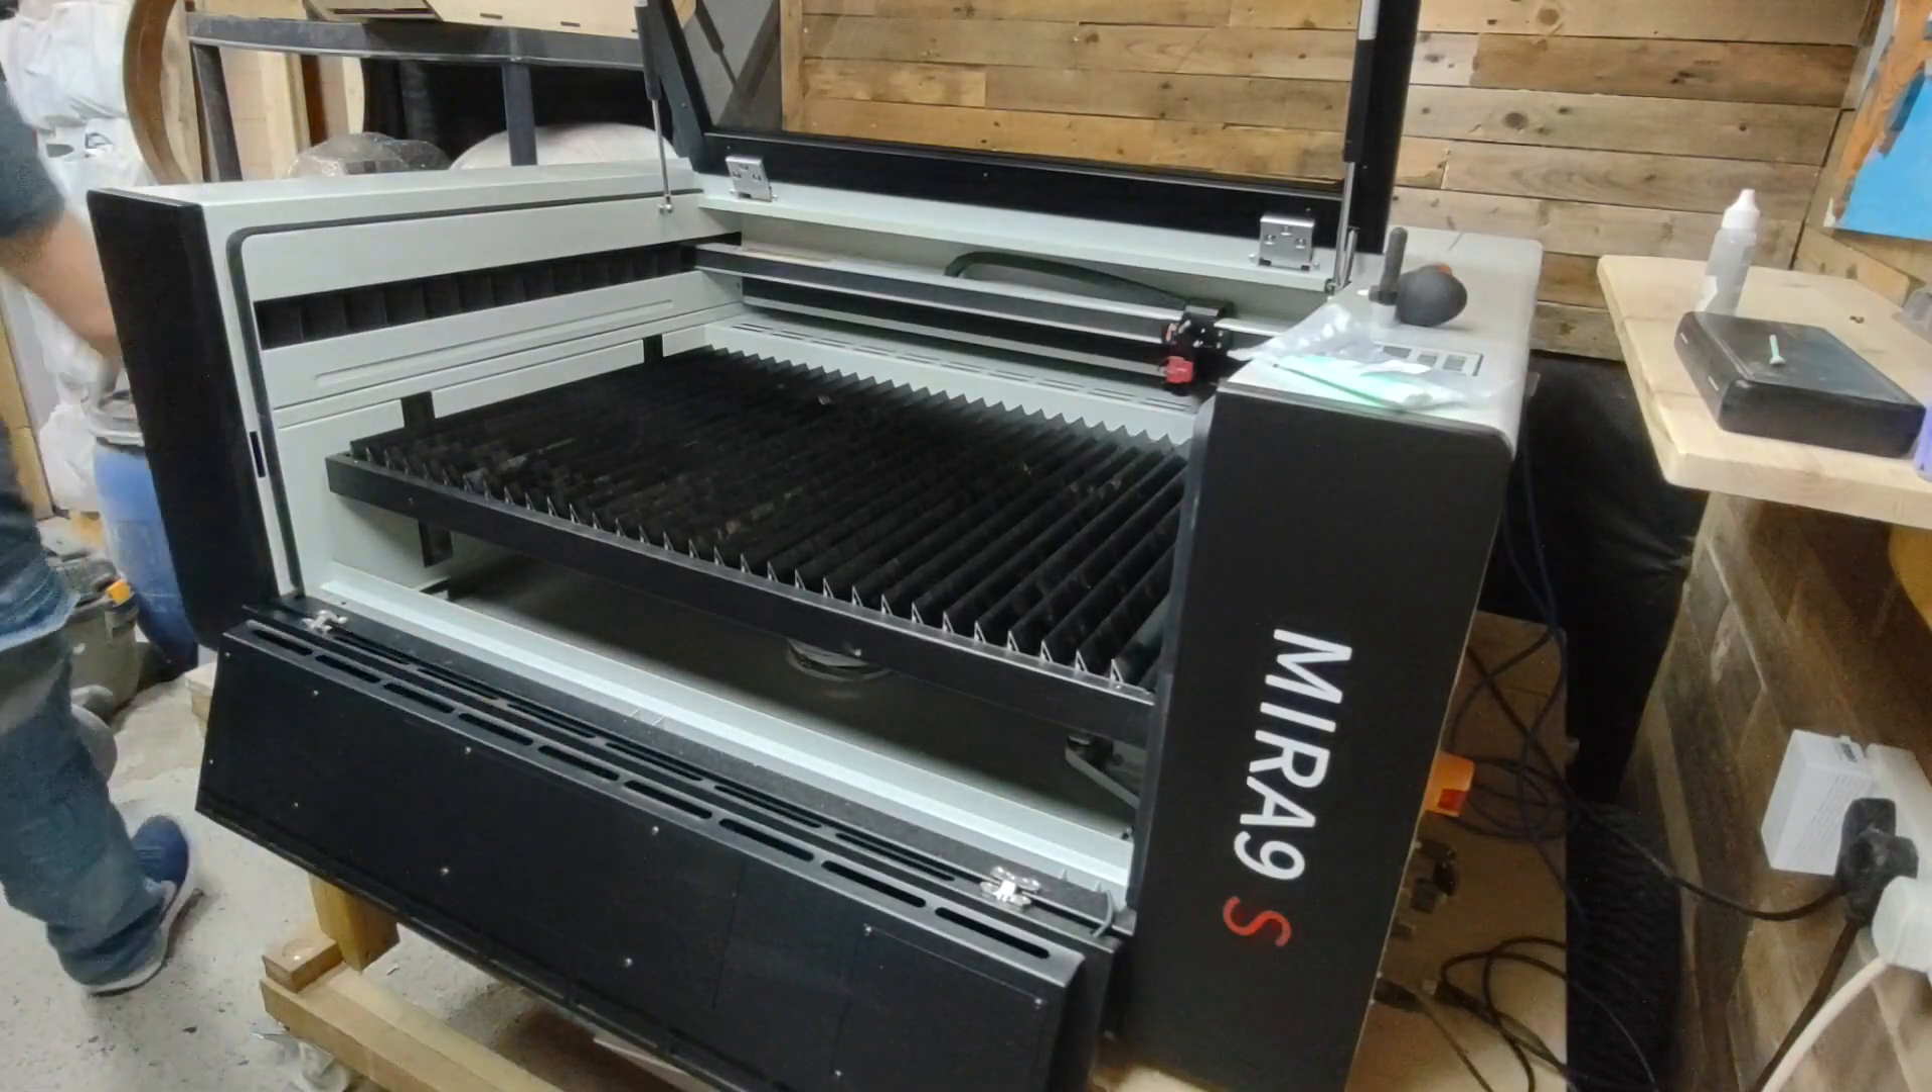So off camera I put the blades back in because that can be a bit time consuming.